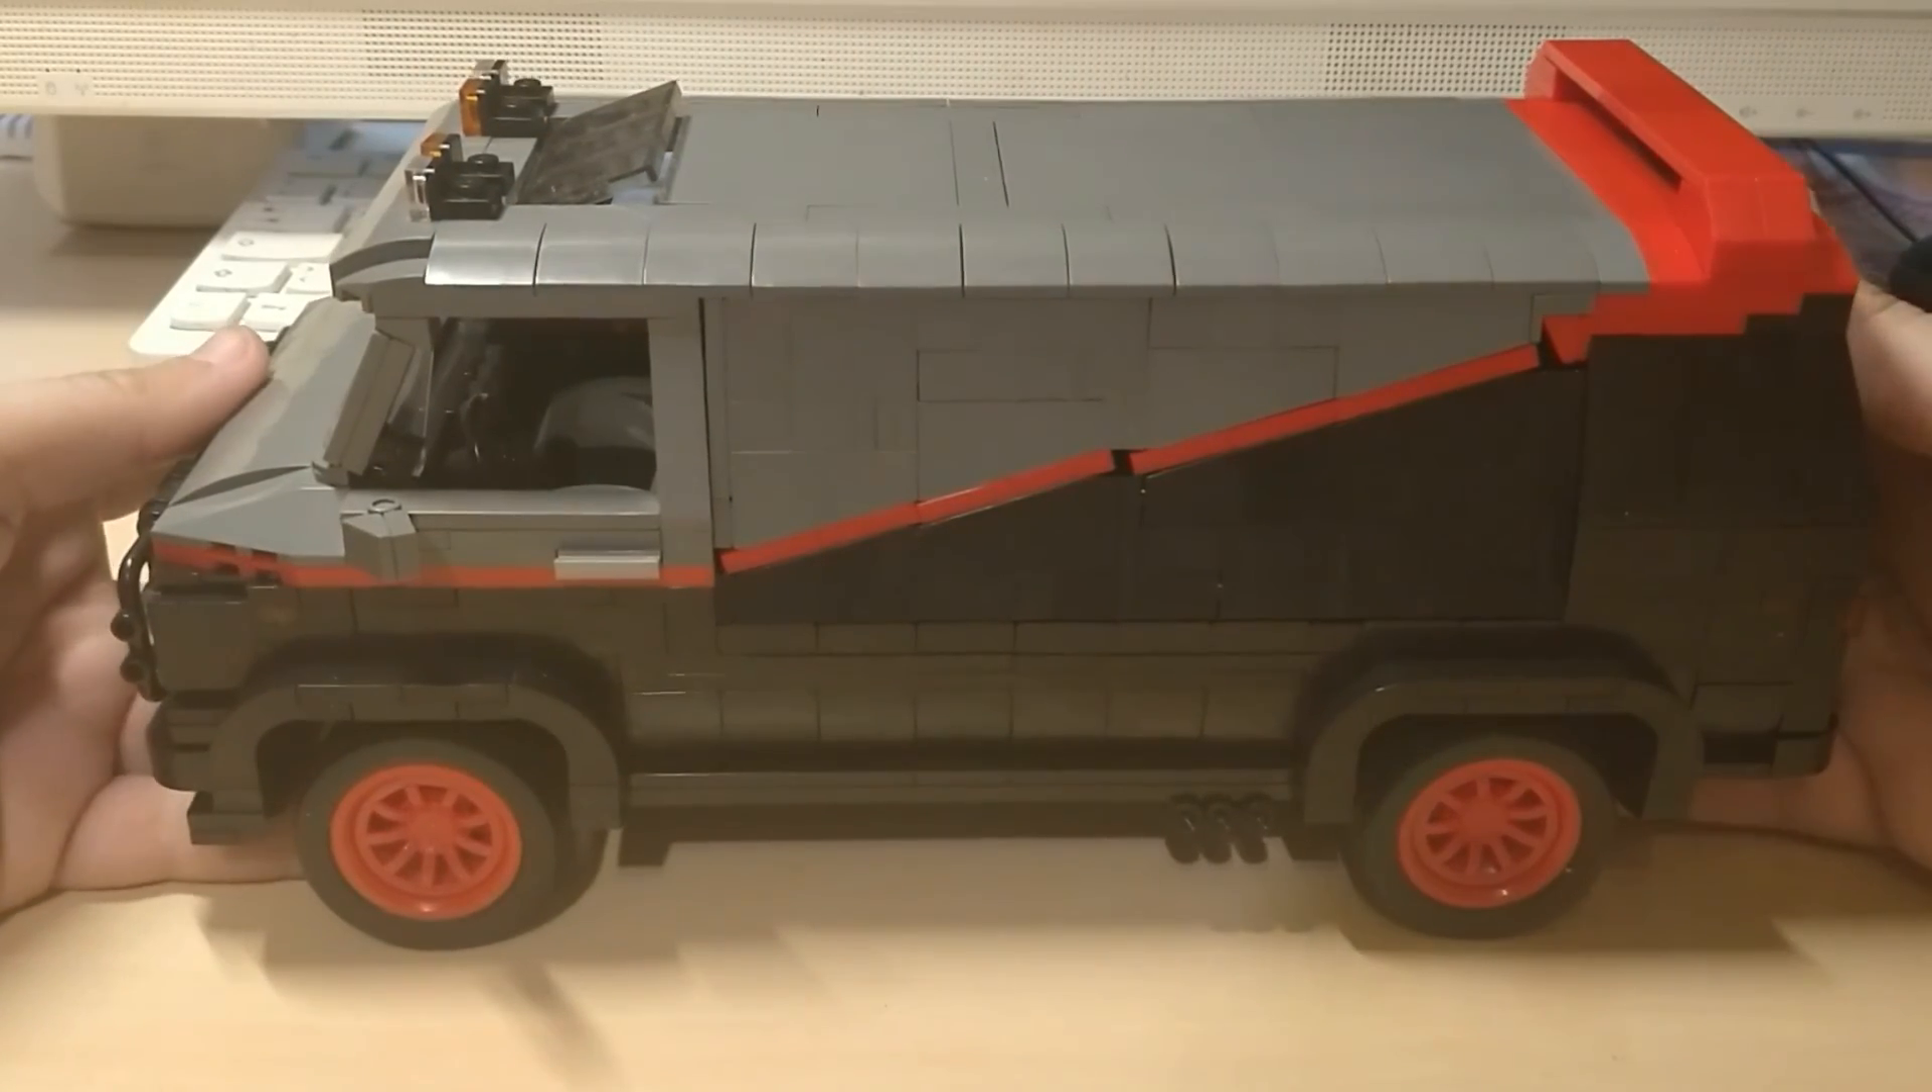Dach ist drauf und Räder sind dran.